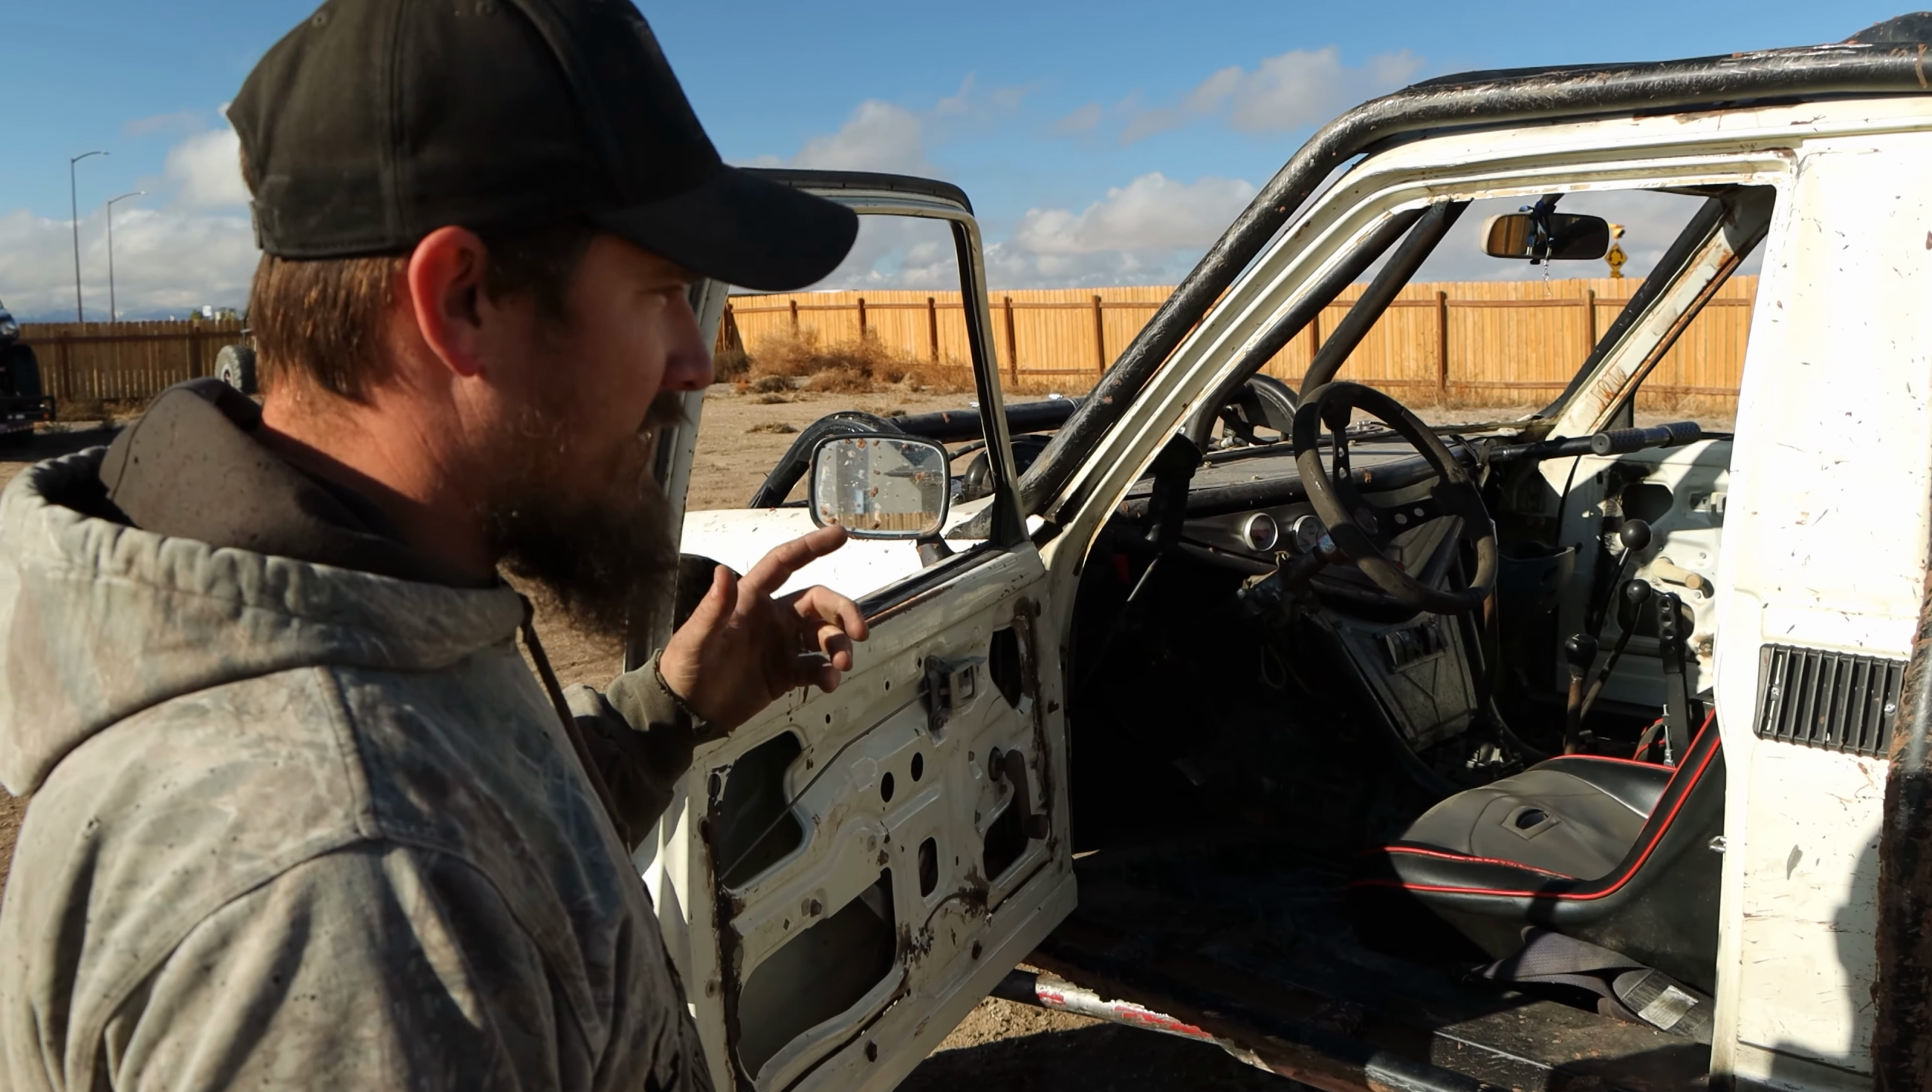The doors ain't got no panels on them not finished yet but custom dash.